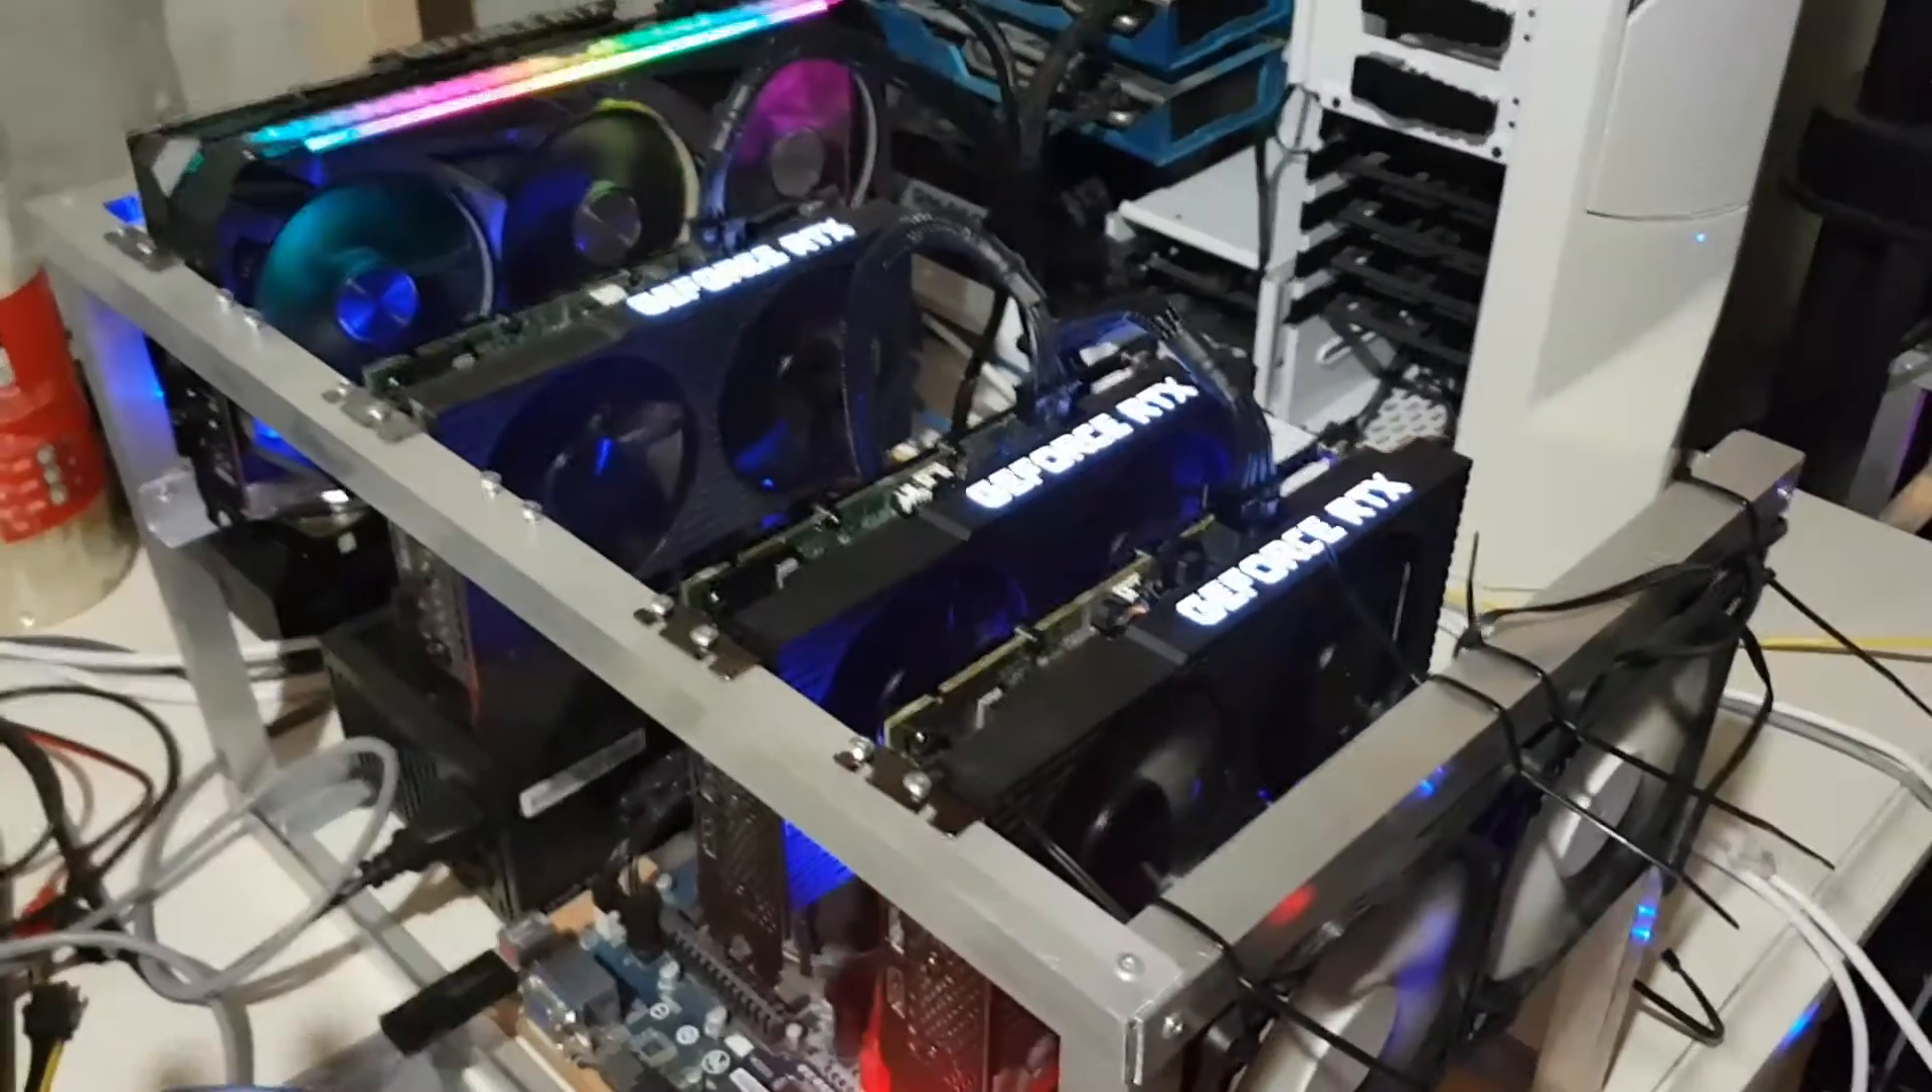This project is completed. All of my 3060 TI's are now in one rig.